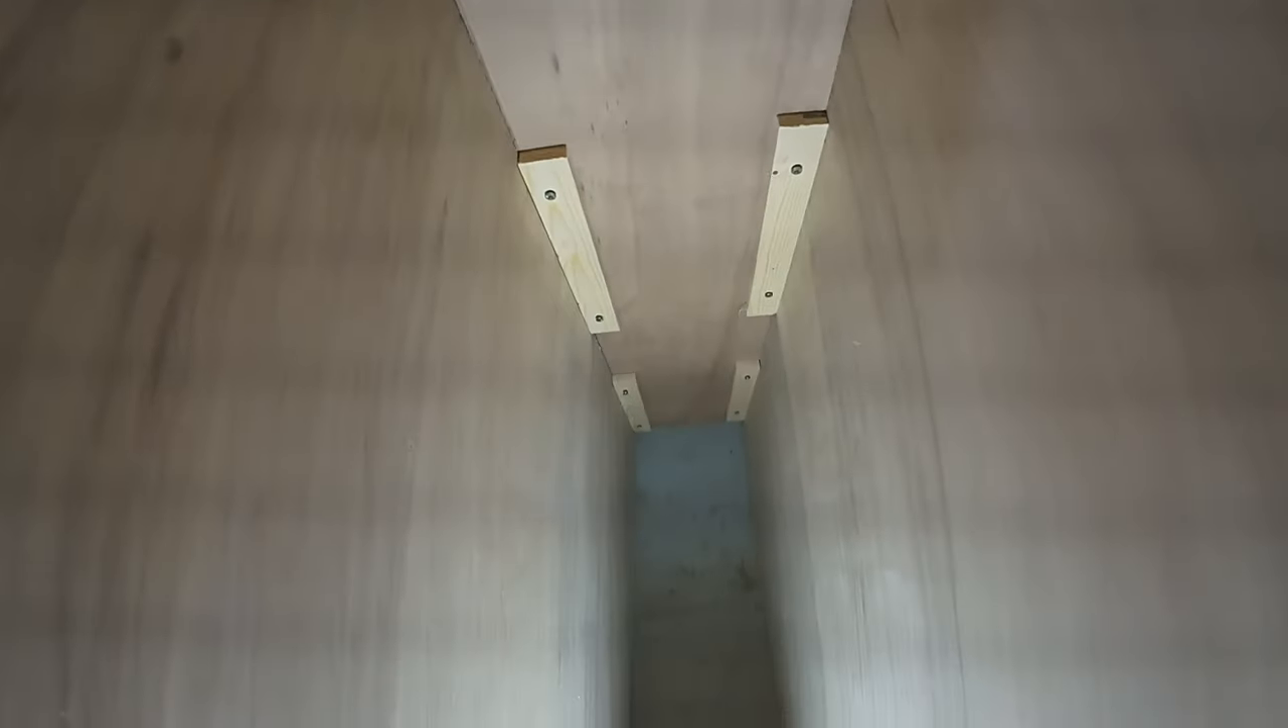I very carefully put in these guides down here. It took a couple of bits of bashing but actually they were in first time.